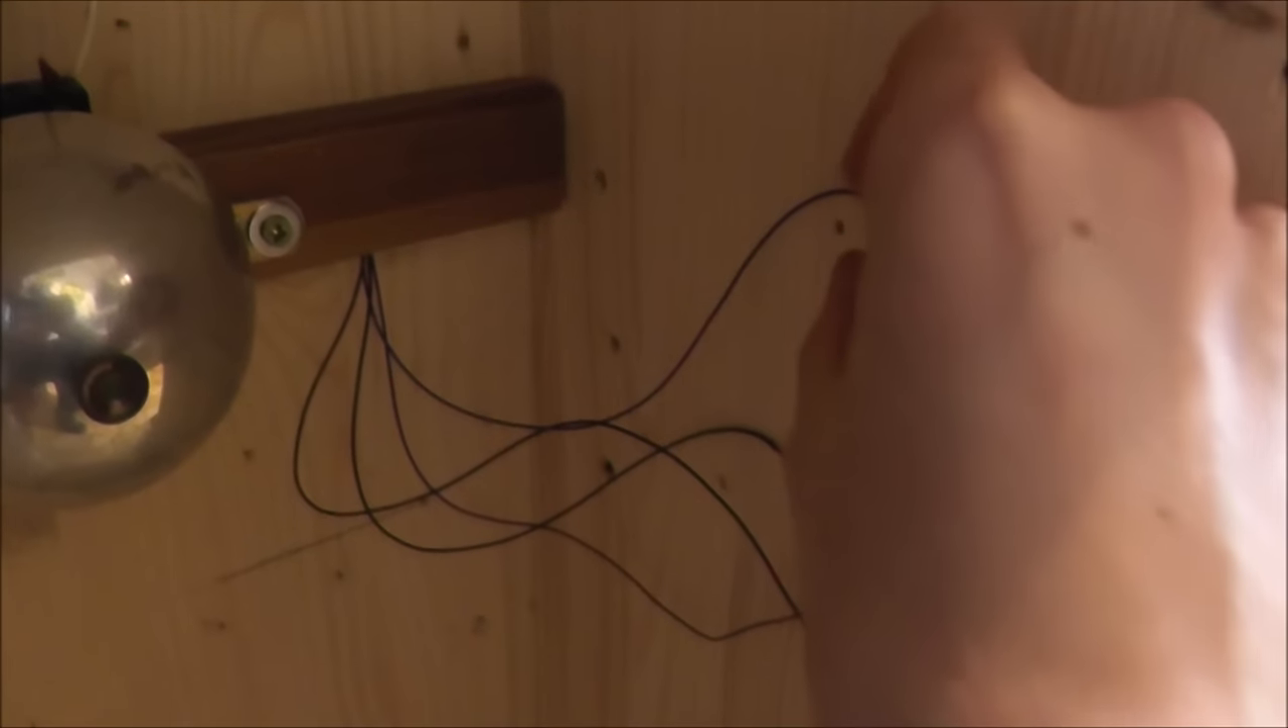Ihr seht hier gehen ein paar Kabel raus, die ich noch nicht zusammengebunden habe.